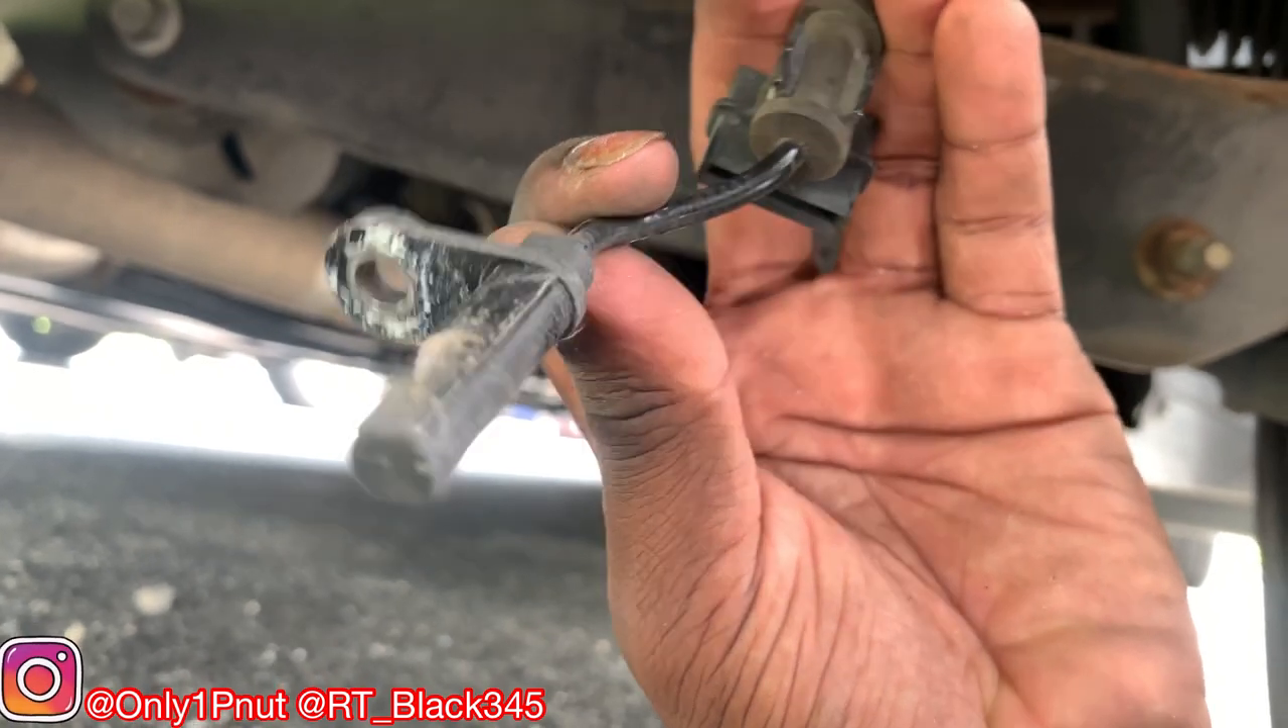So now I just got the sensor out.